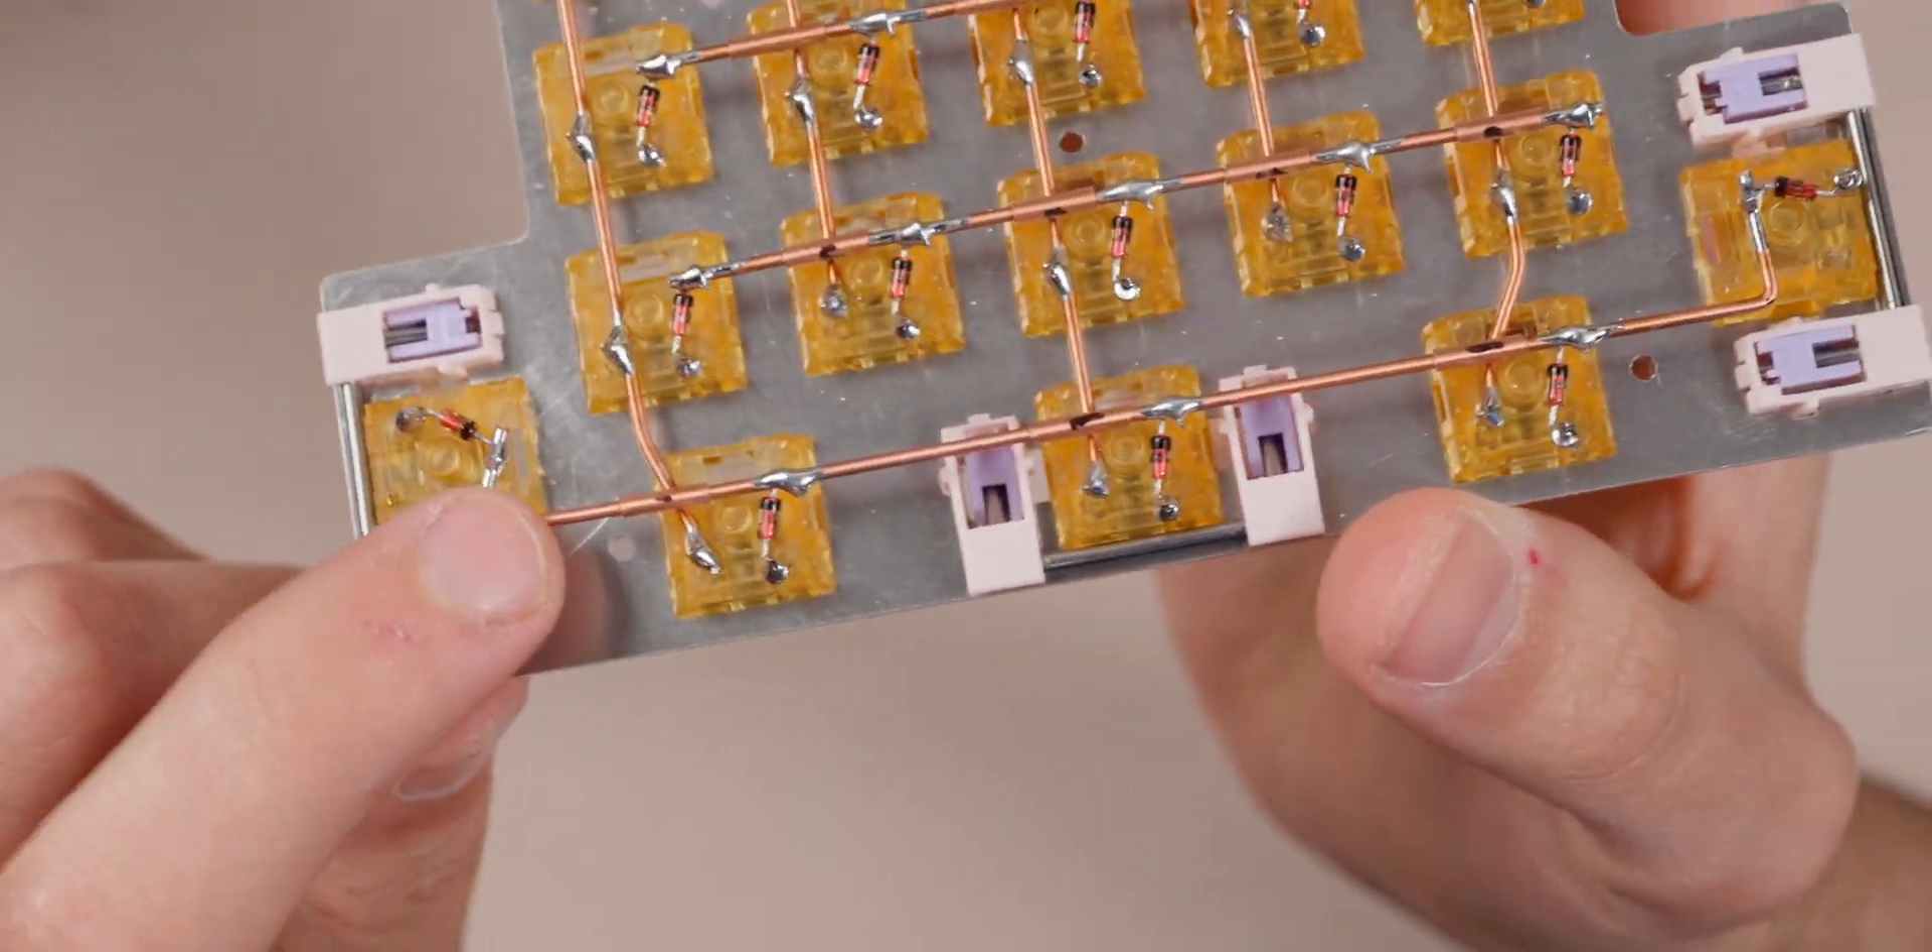So there's the matrix all wired up as you can see we have all our diodes running to the rows nice and neatly there.